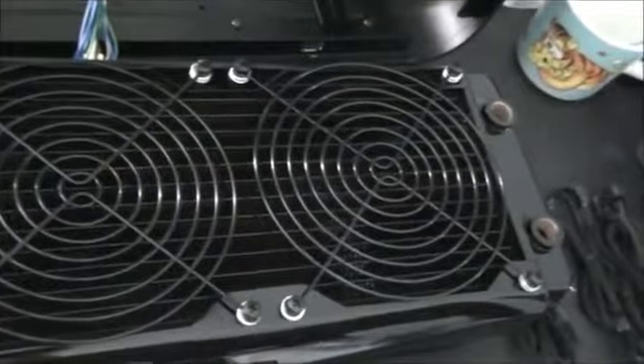Okay, so on this side I've installed the black ModSmart 140mm grills.